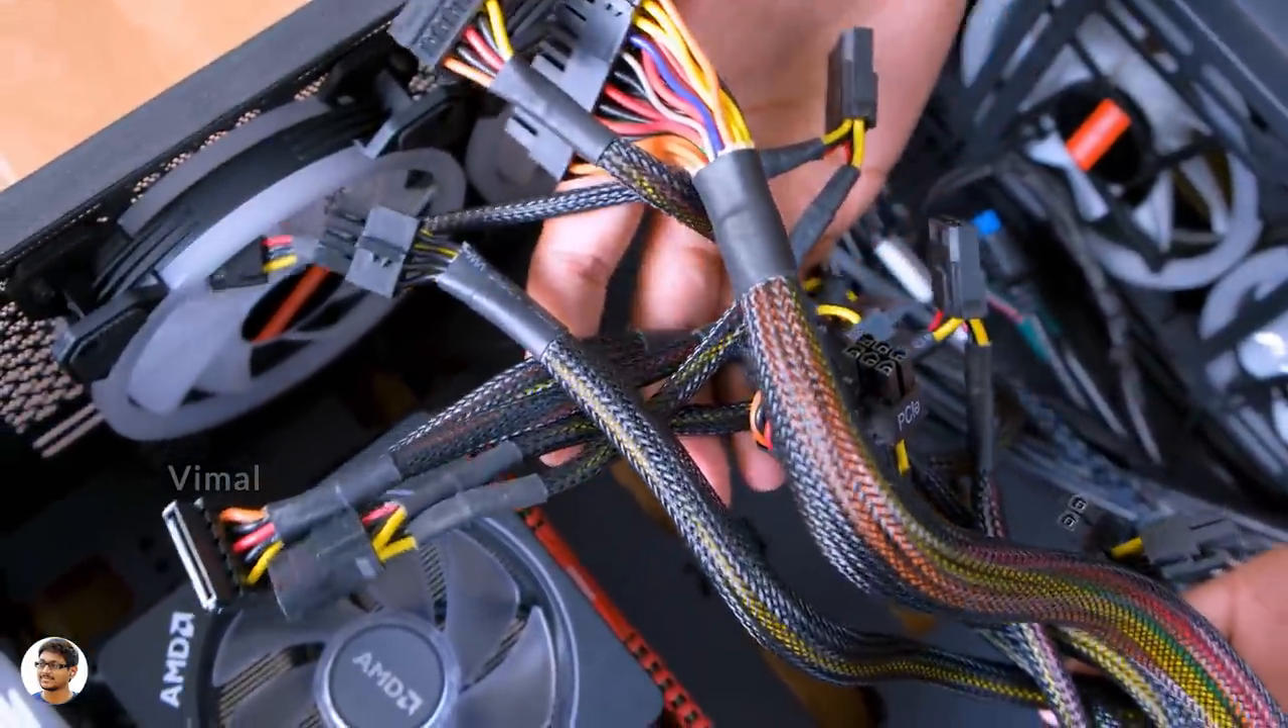Now all that is left to do is connect all the power supply cables to different components present in this cabinet.